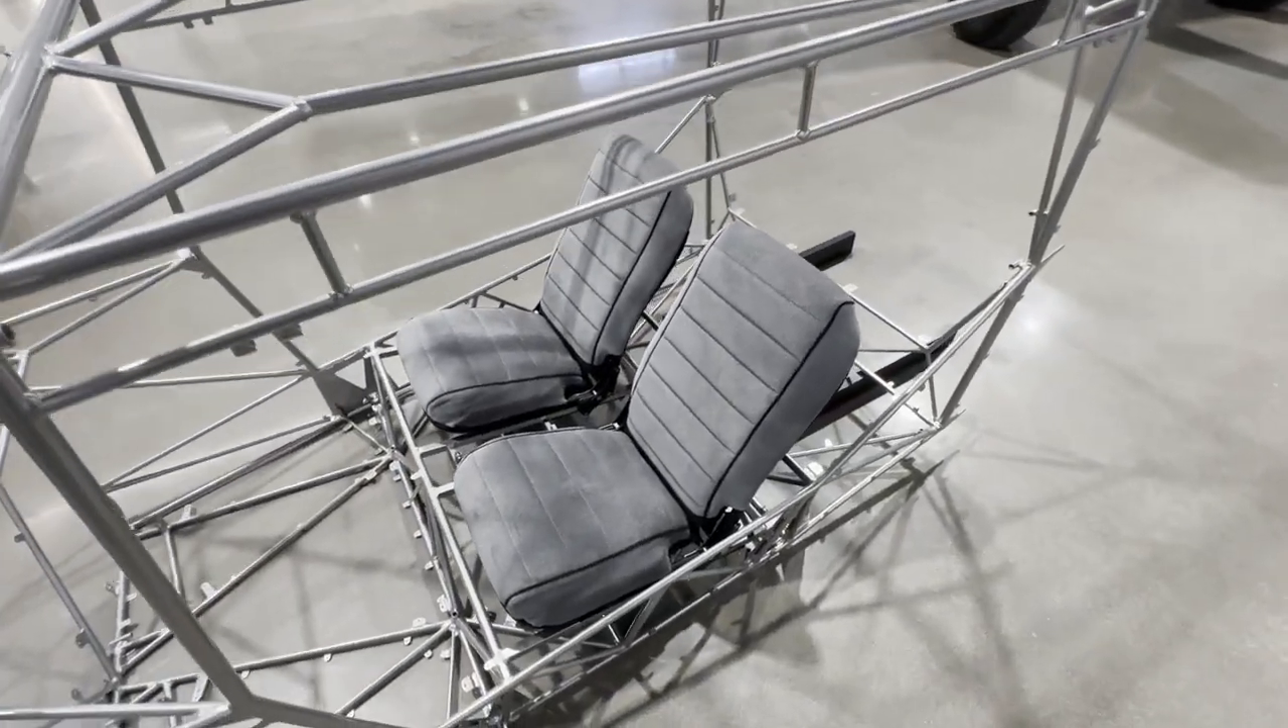Got the upholstery on the frames.